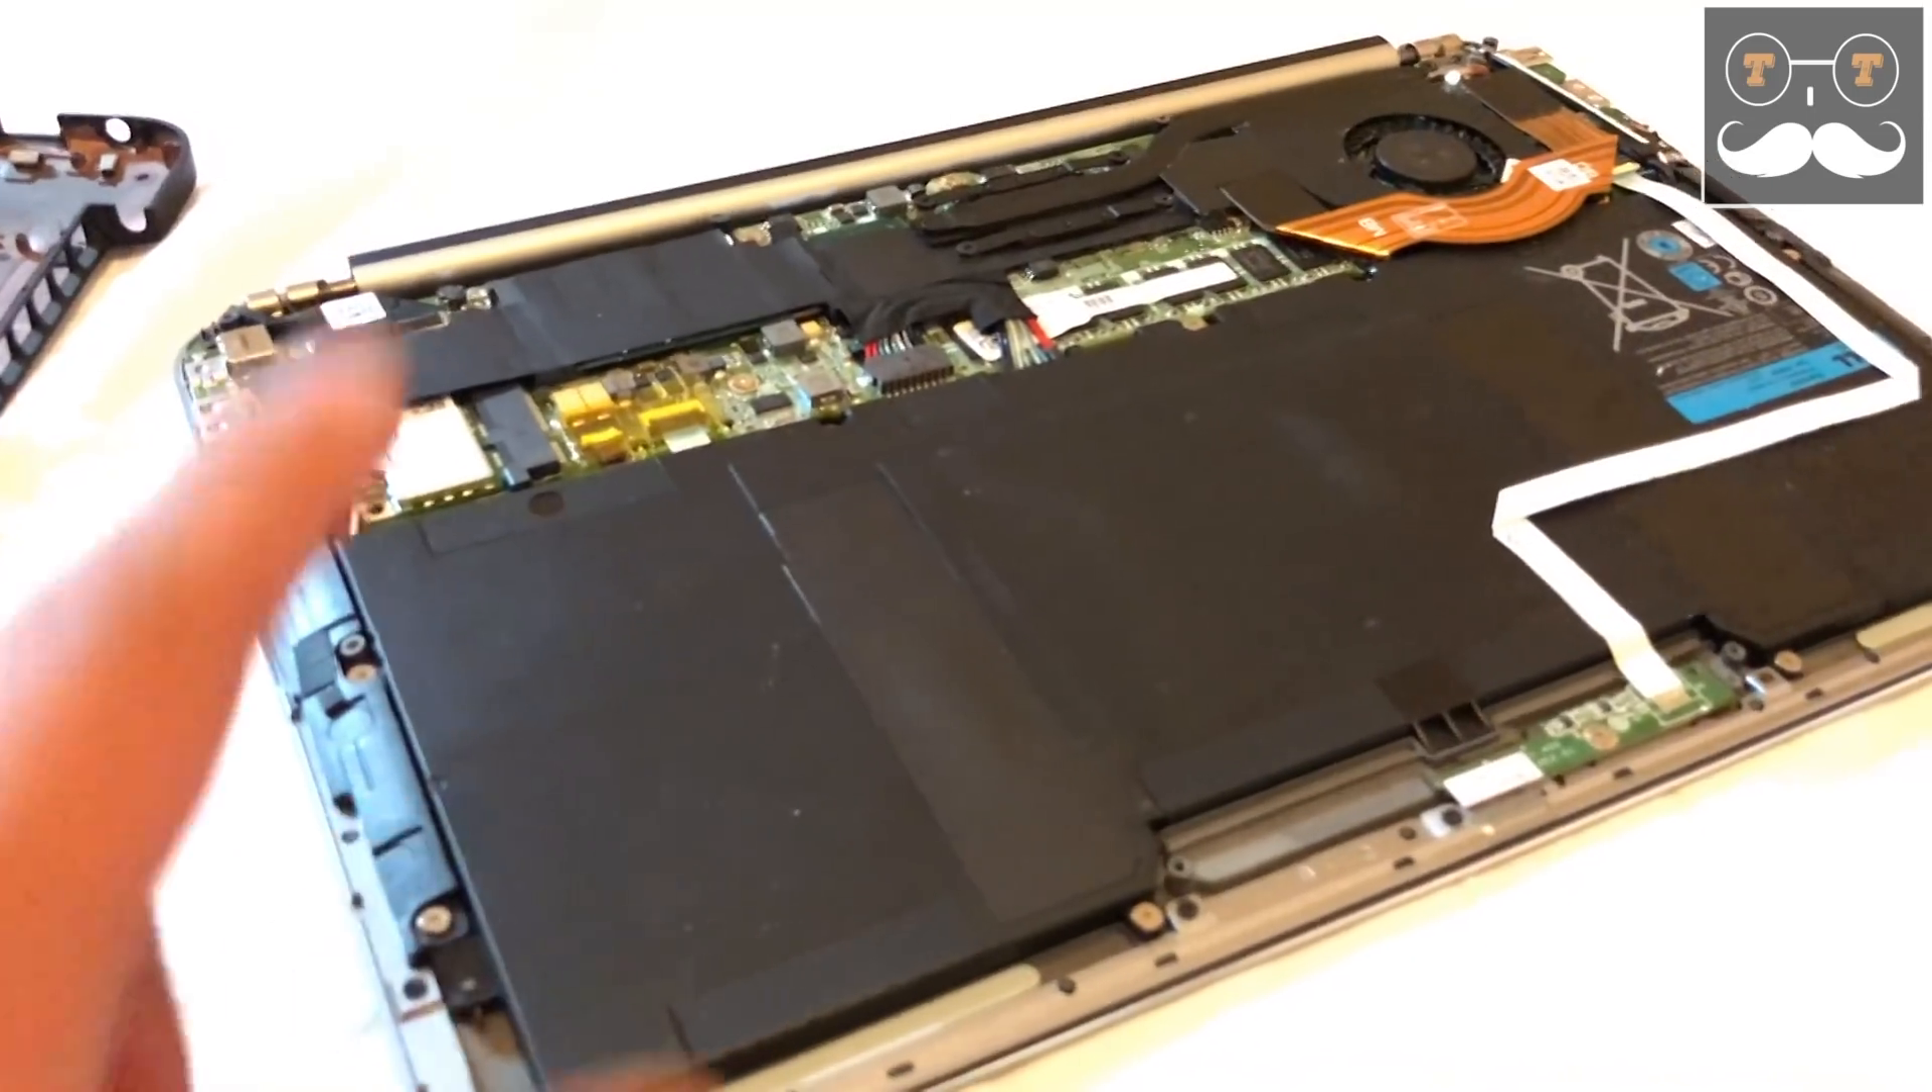Now that the cover is off, all the components are exposed and right here is the whole battery.